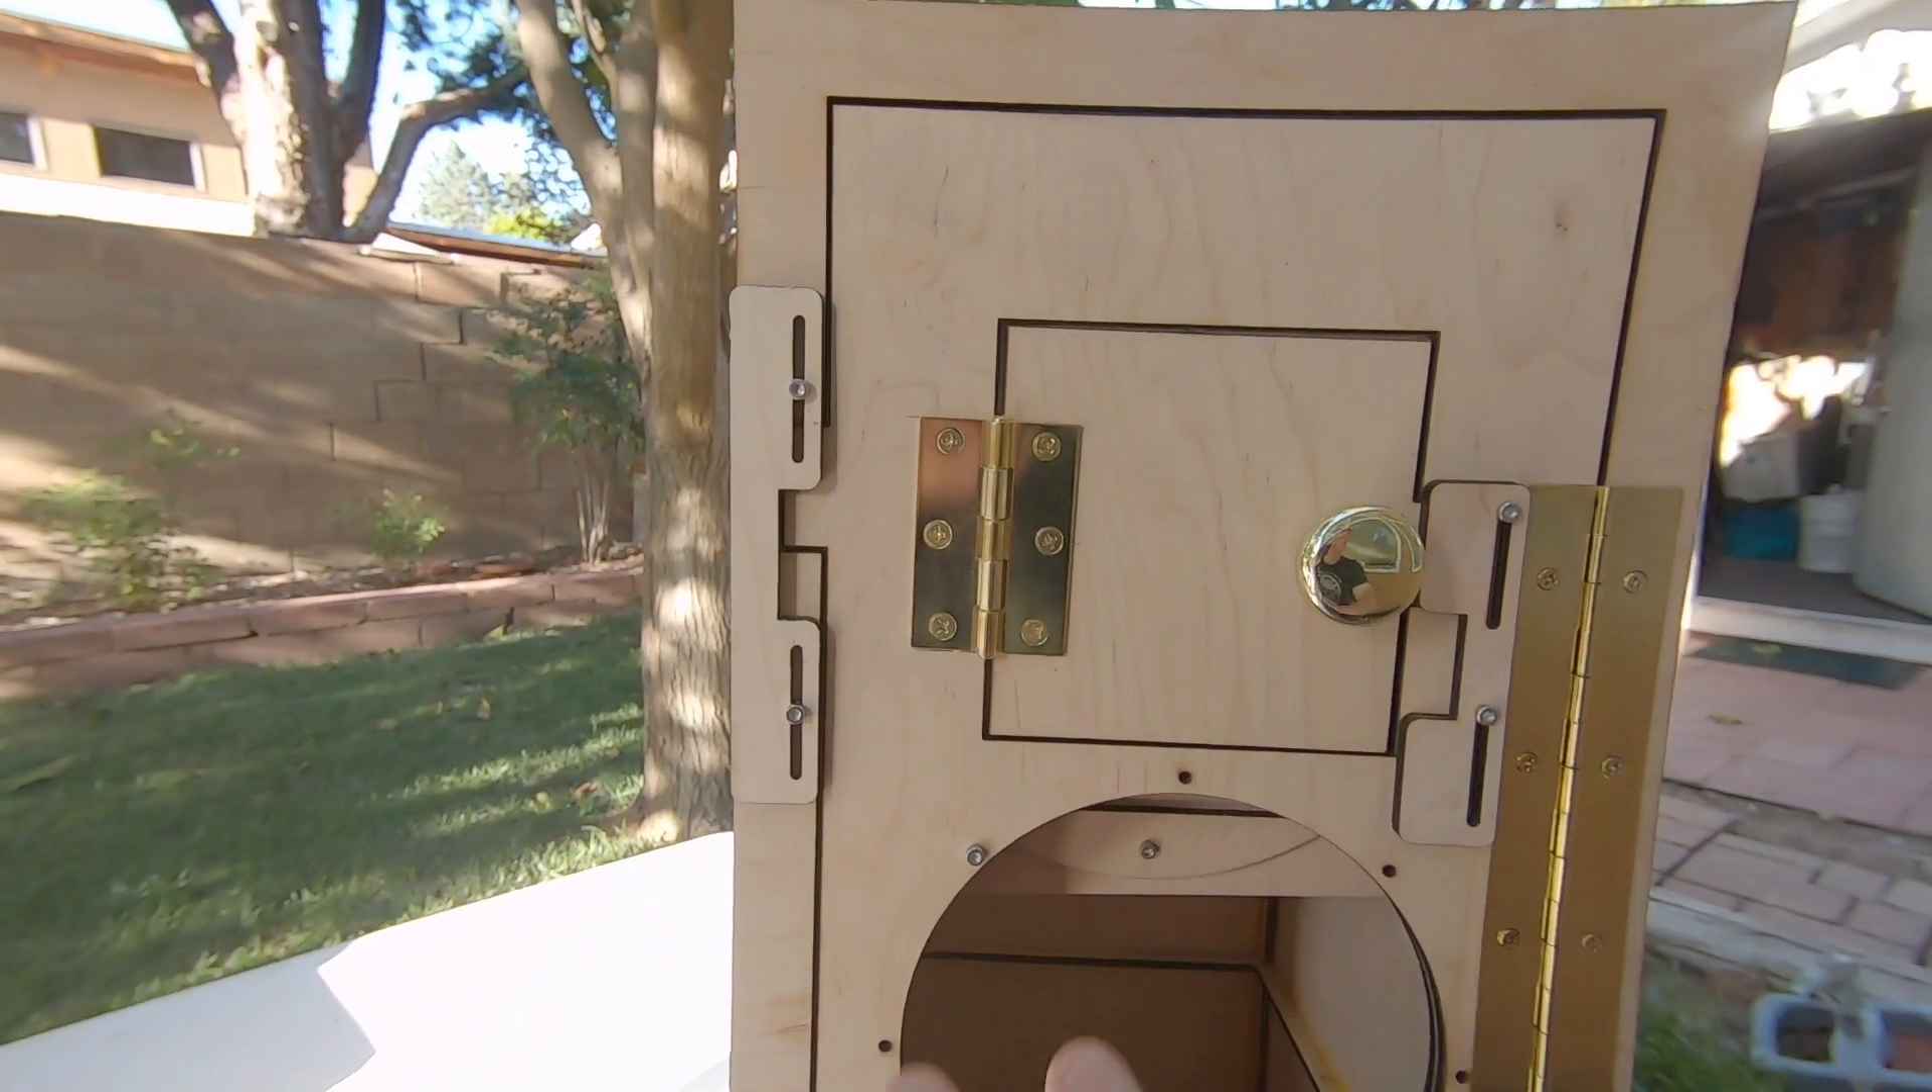The body is all put together the door and all the hinges are on.